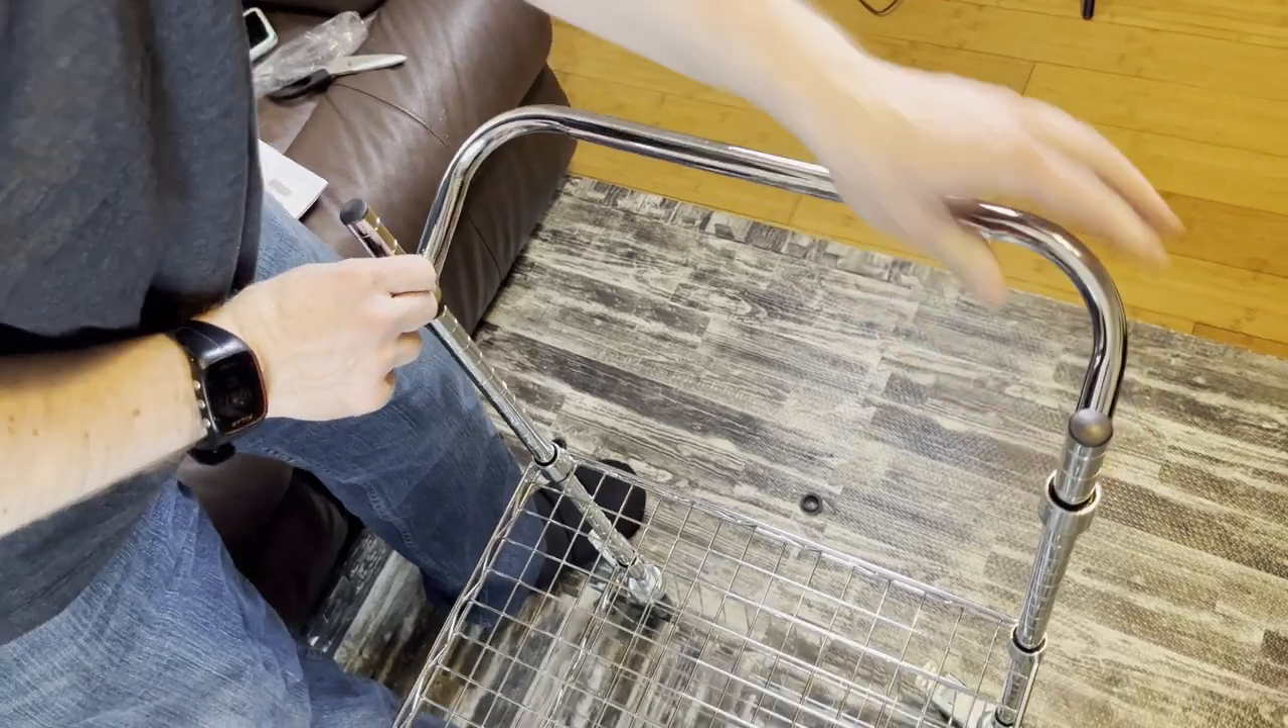So we've got our handle on here.